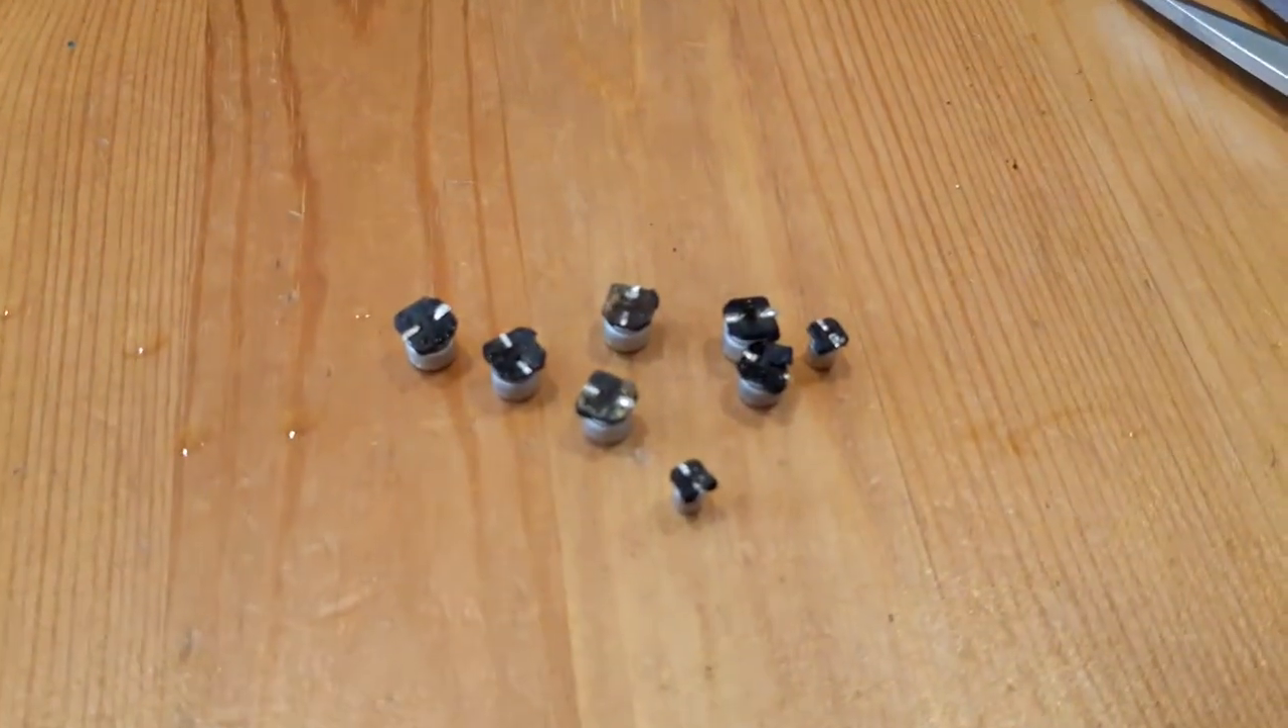So I removed all the caps using my heat gun here.